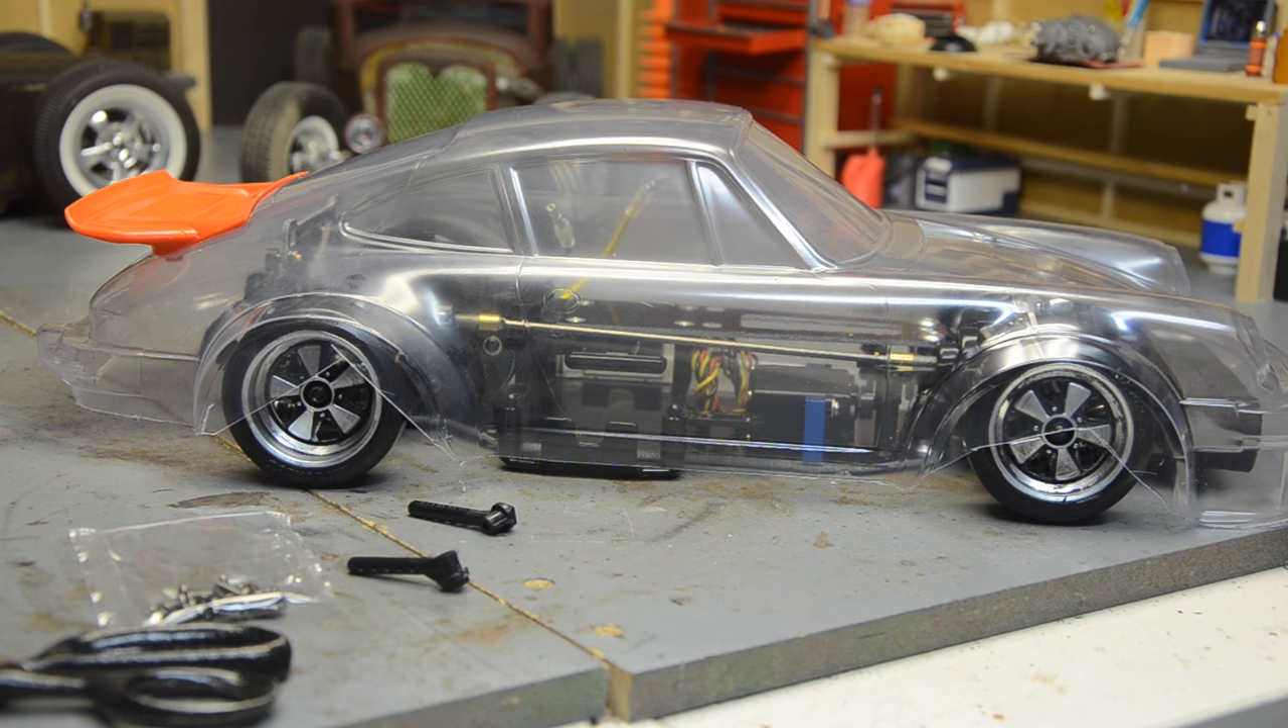Um, I don't like how you can see the chassis below the body and it's not, it can't go any lower.